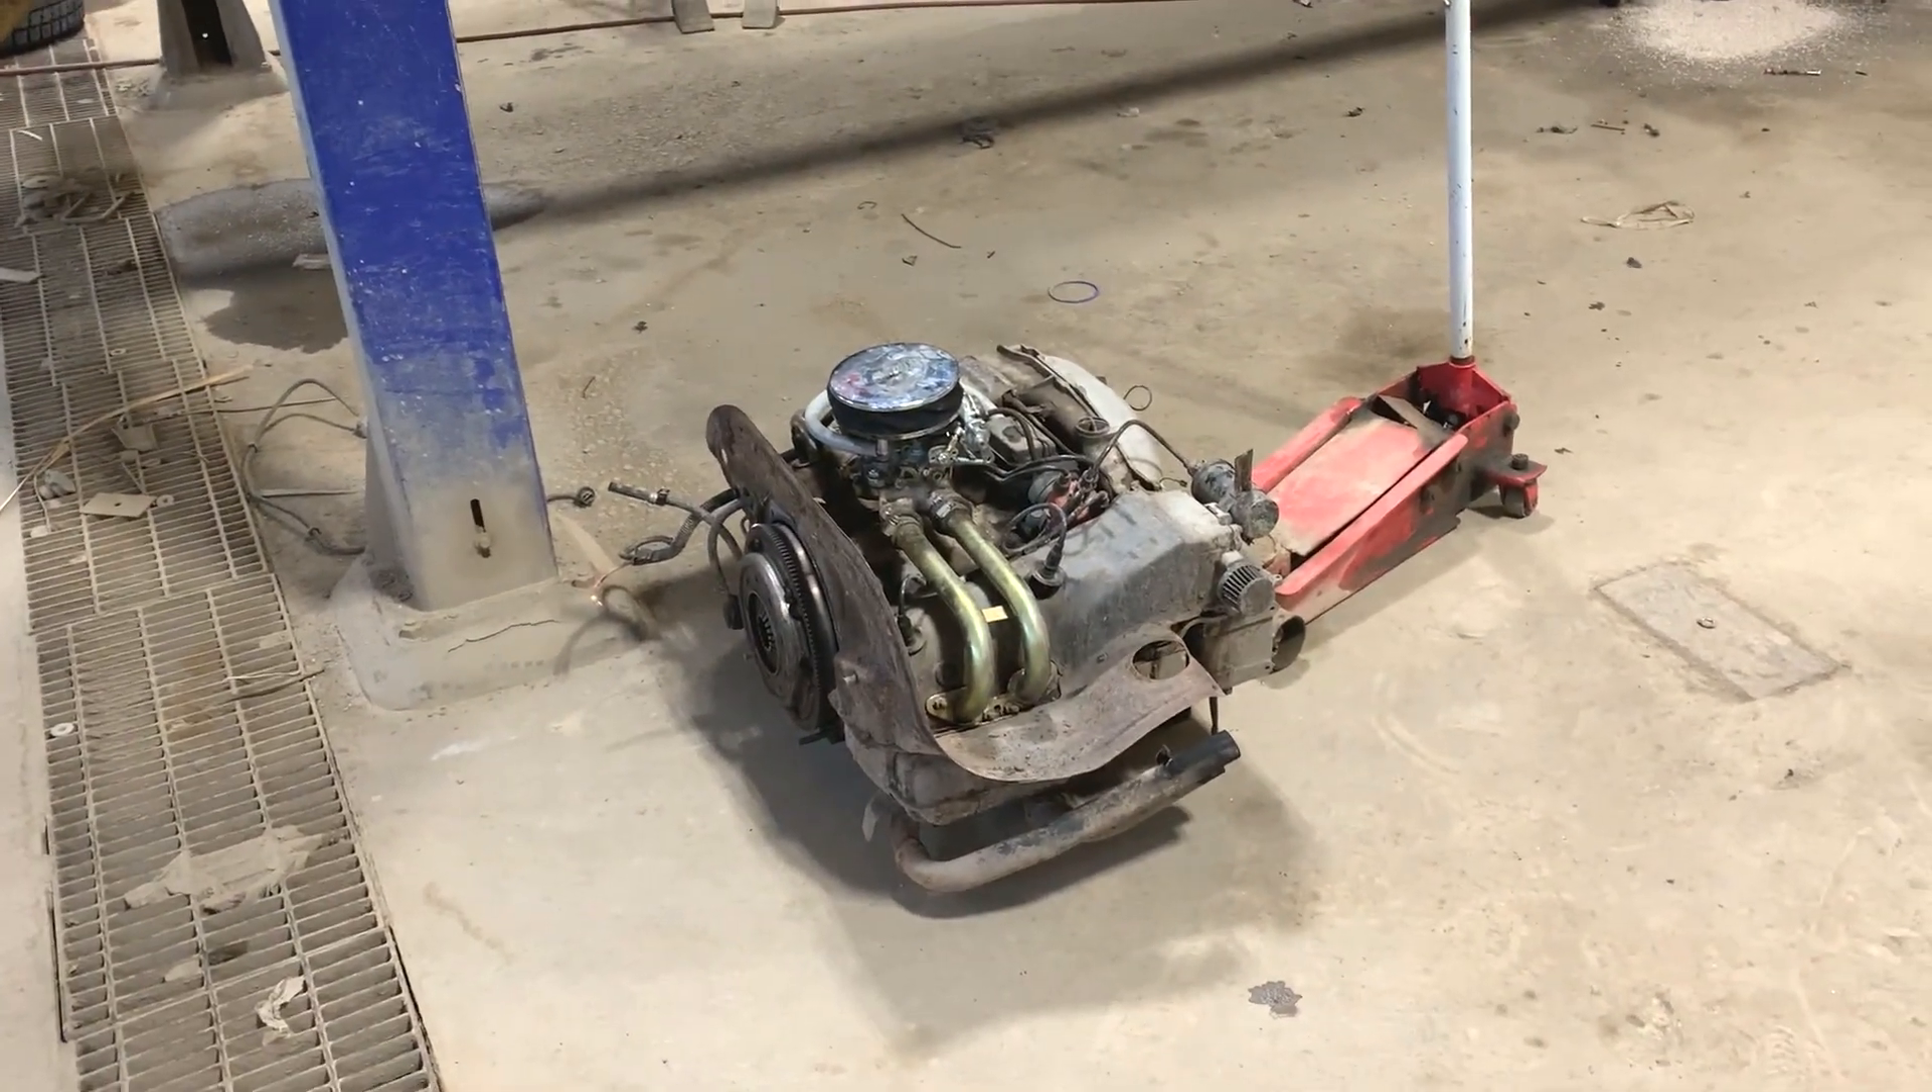We actually just pulled the engine out.